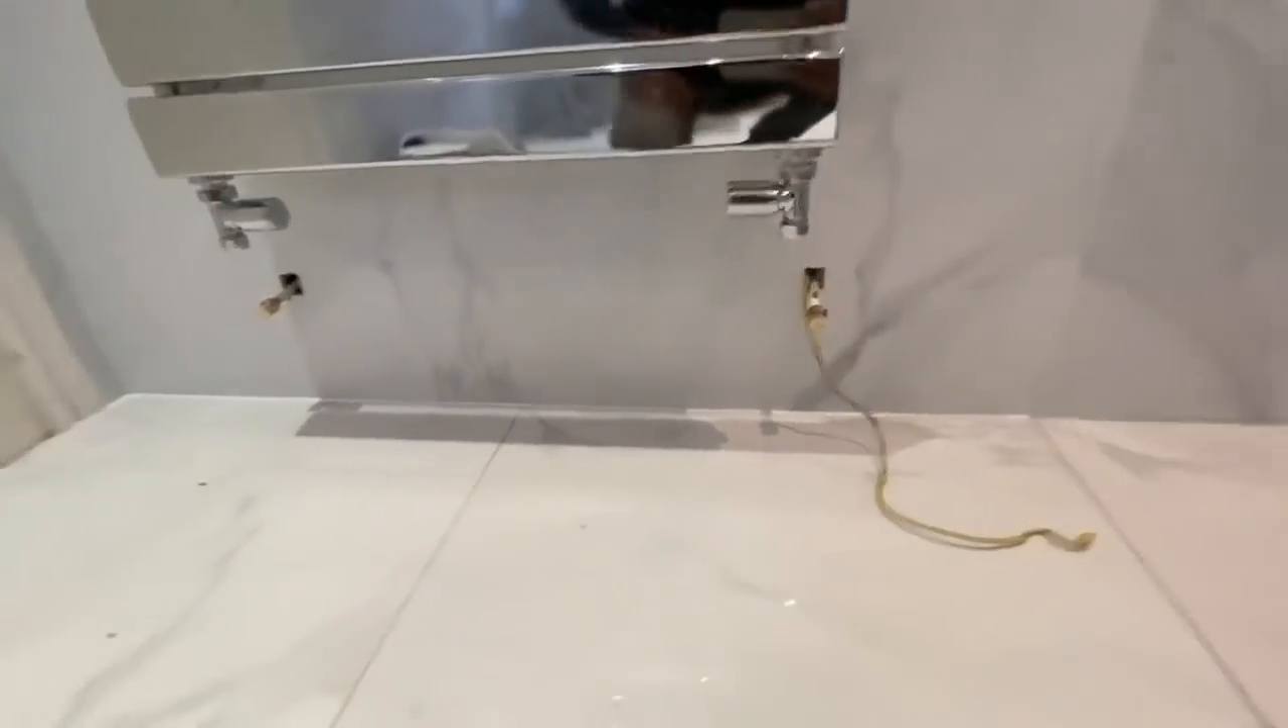We also got a new designer radiator which again needs to be connected you can see the pipes coming out of the wall here we need to connect that up.